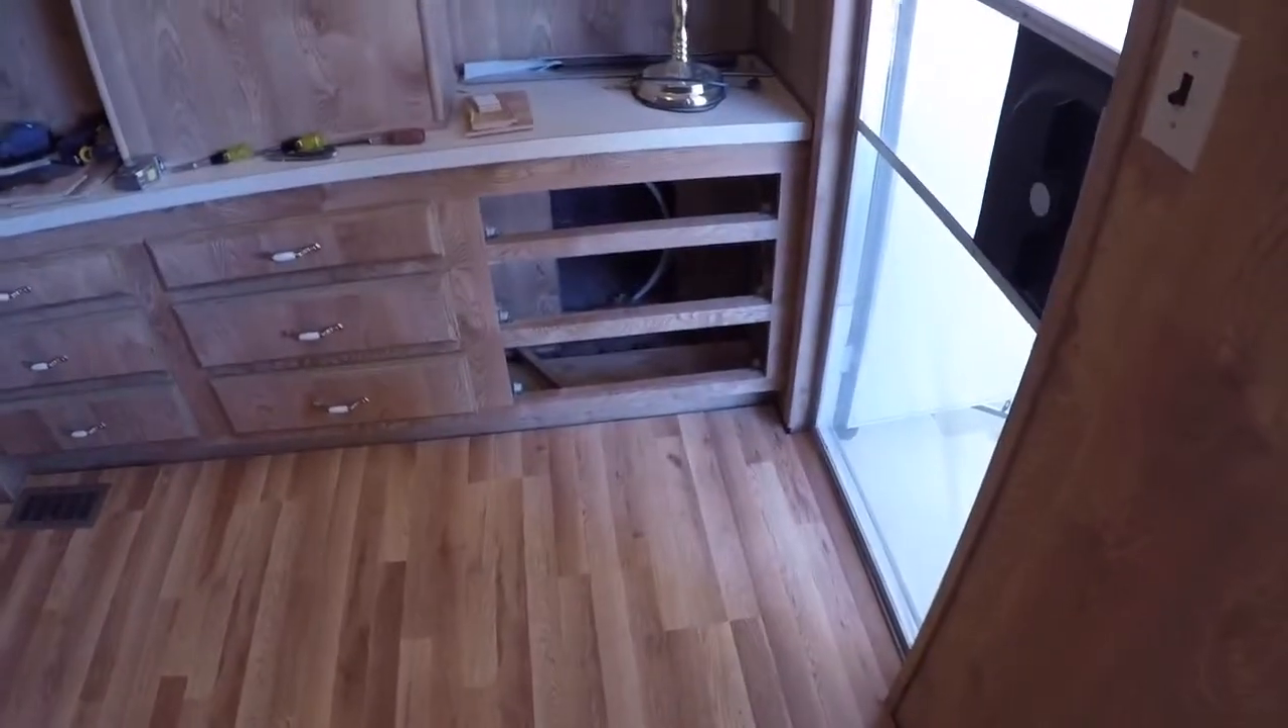We still haven't put these last three drawers in because we've got the plumbing for the for the bathtub right back in there.